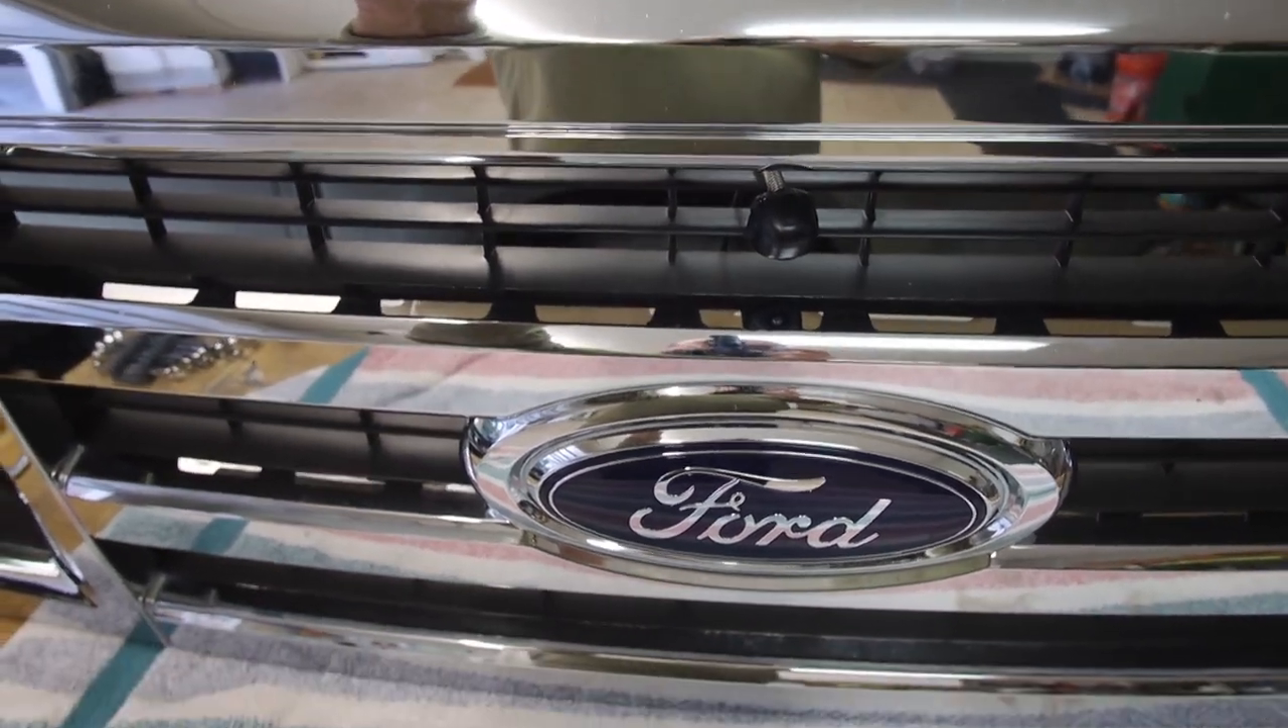Okay as you can see I've got the grill off and in the garage and I'm just going to show you a little bracket I had to make to get that camera dead center on the front of this grill.